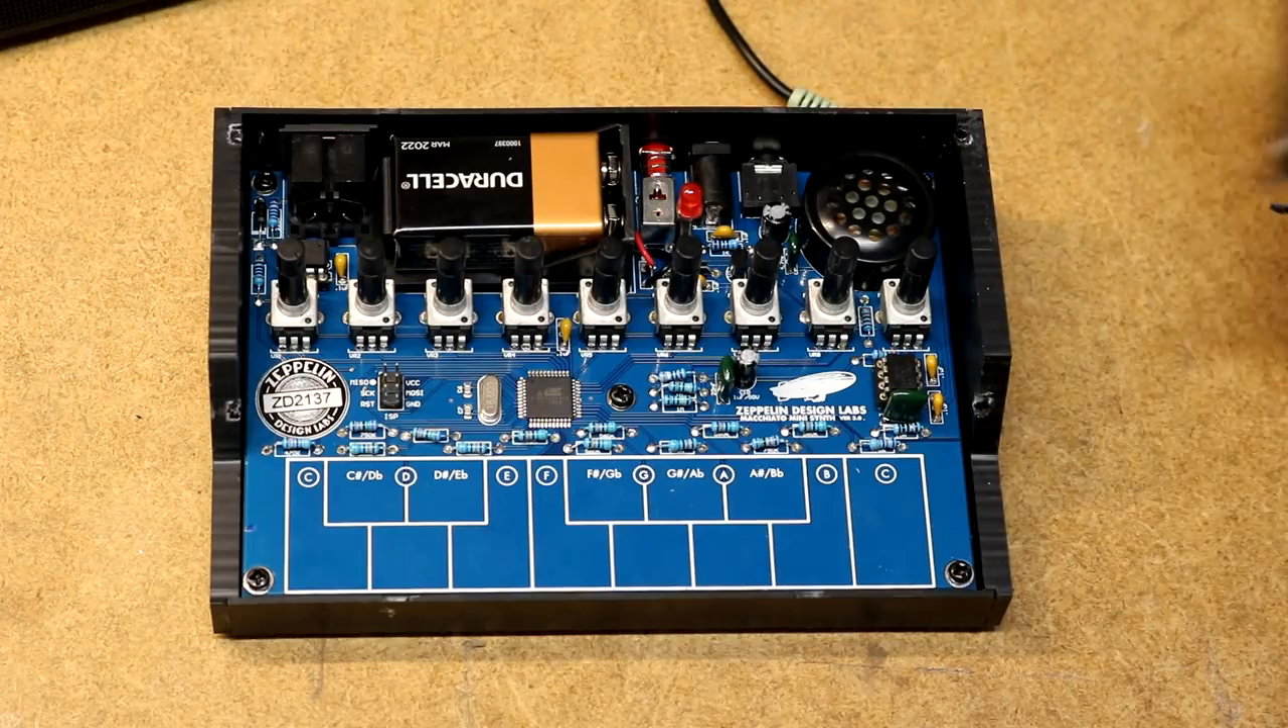Okay, so the Macchiato synthesizer is now finished and mounted in its case.